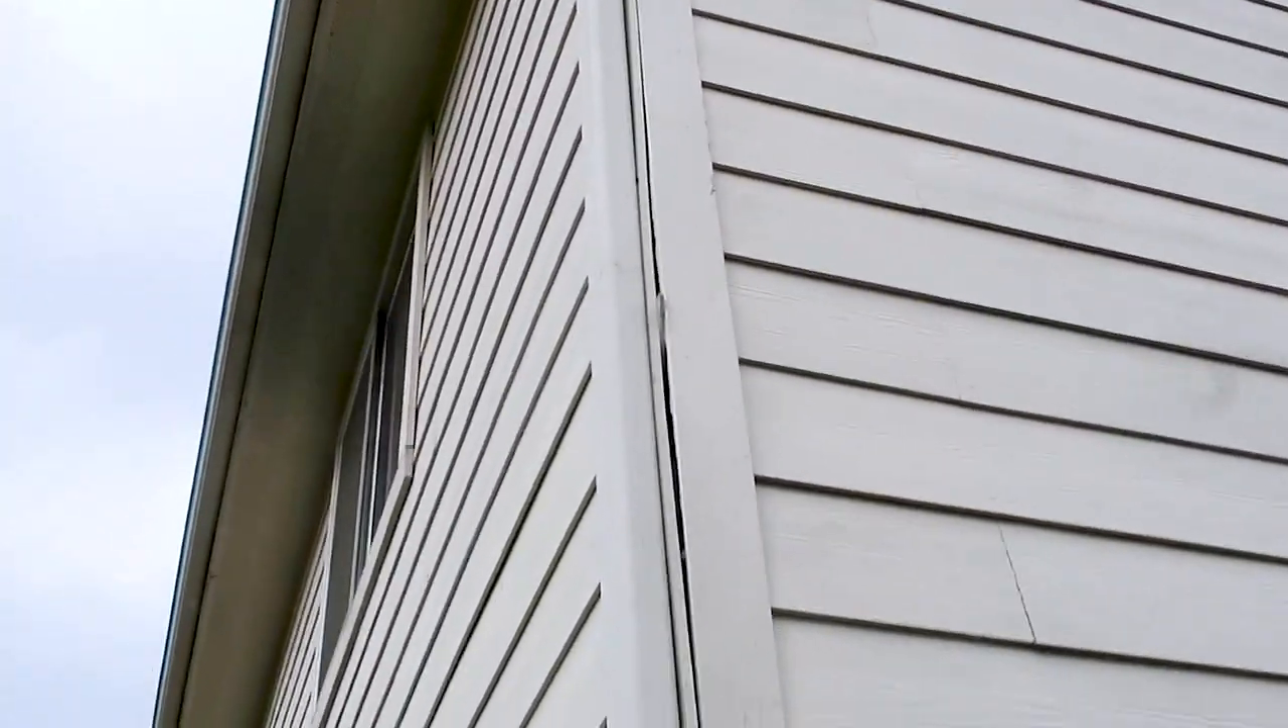You can see the trim boards pulling loose.